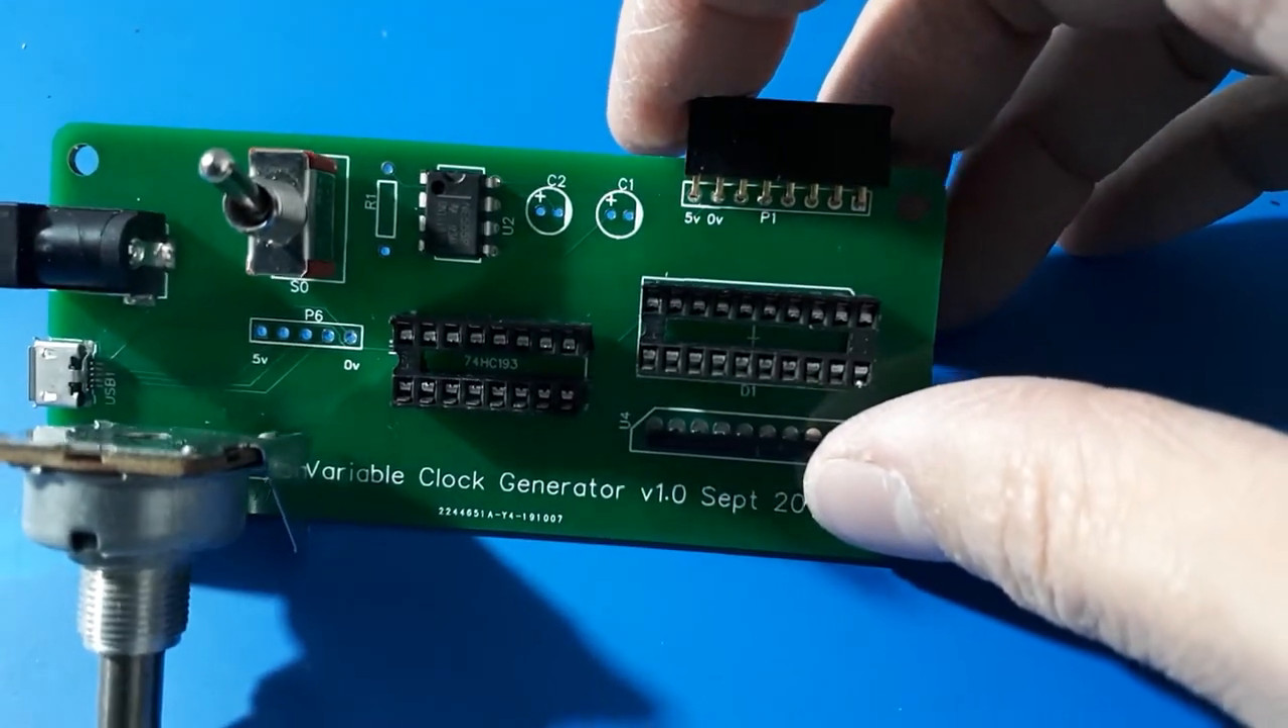I've got a couple of bits and pieces to go just the resistor and two capacitors and I'll be done.